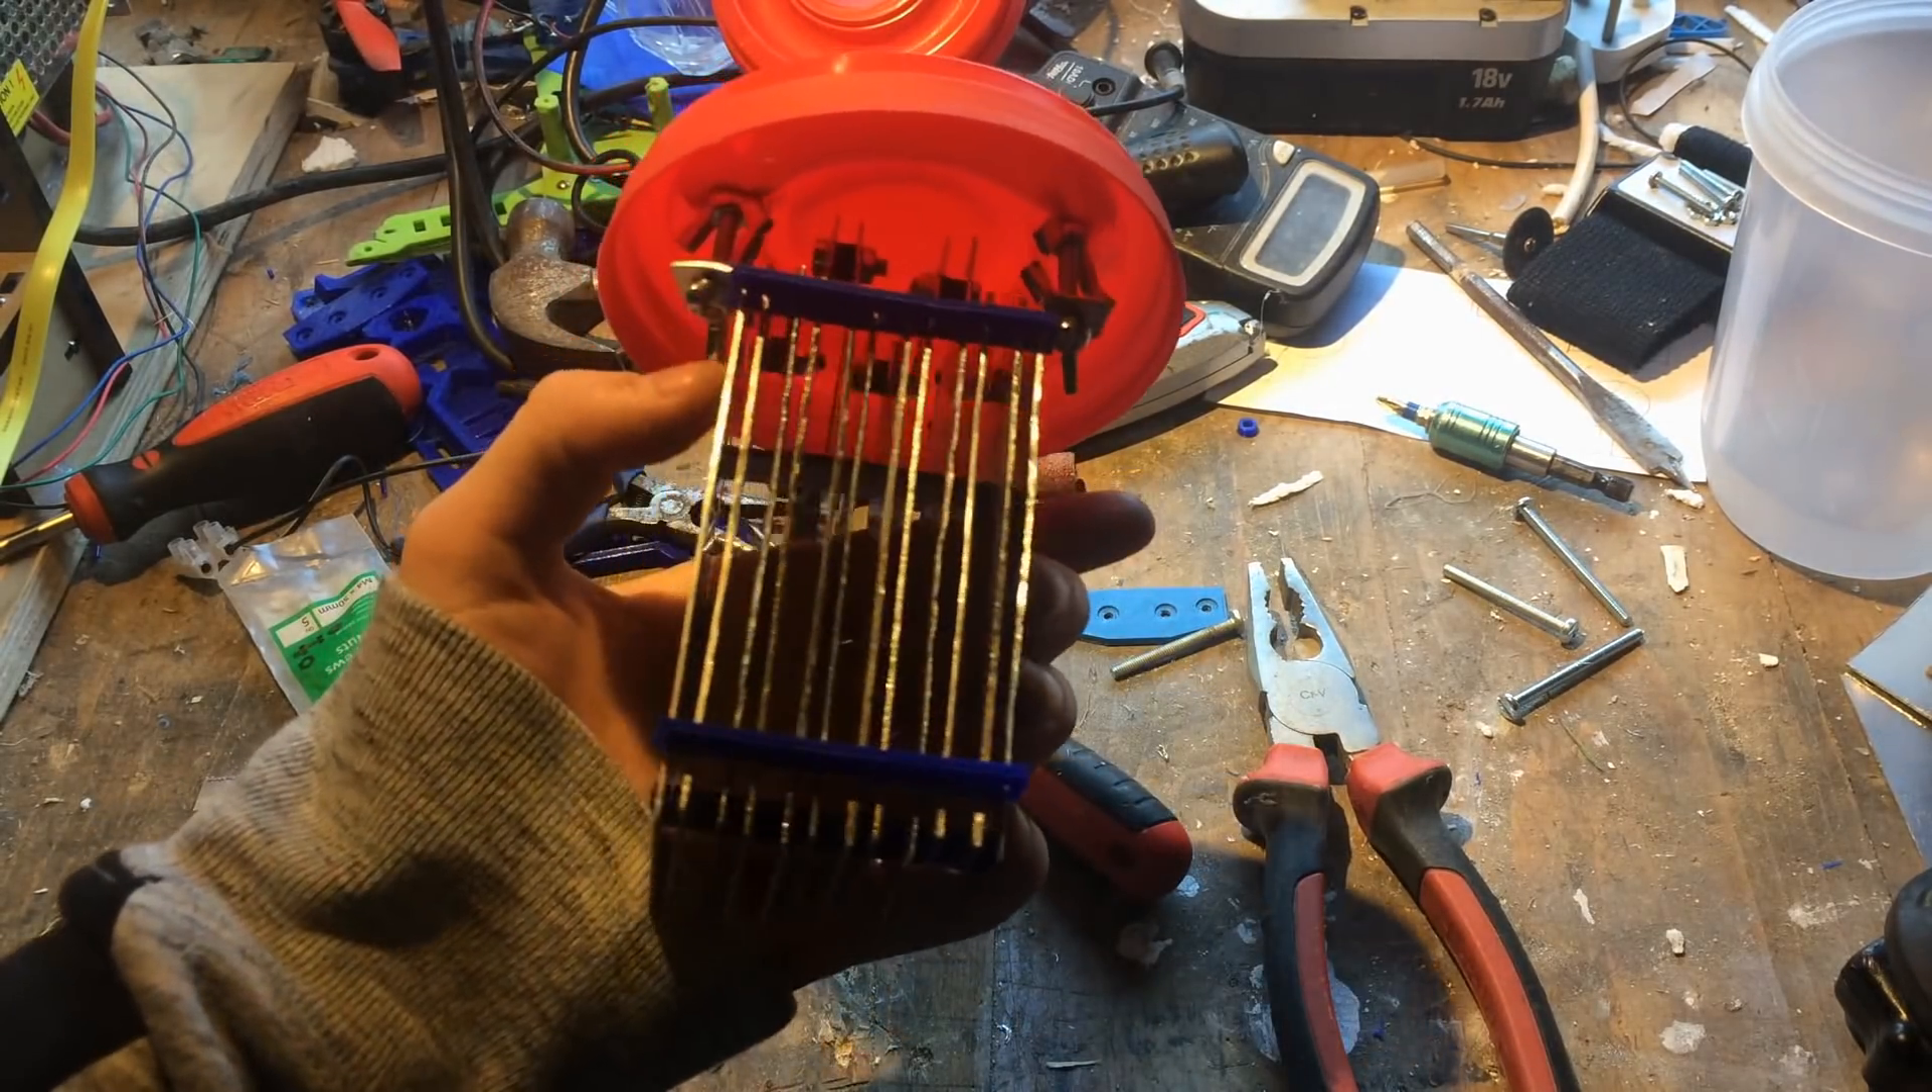So you can now see how the plates are mounted to the lid.